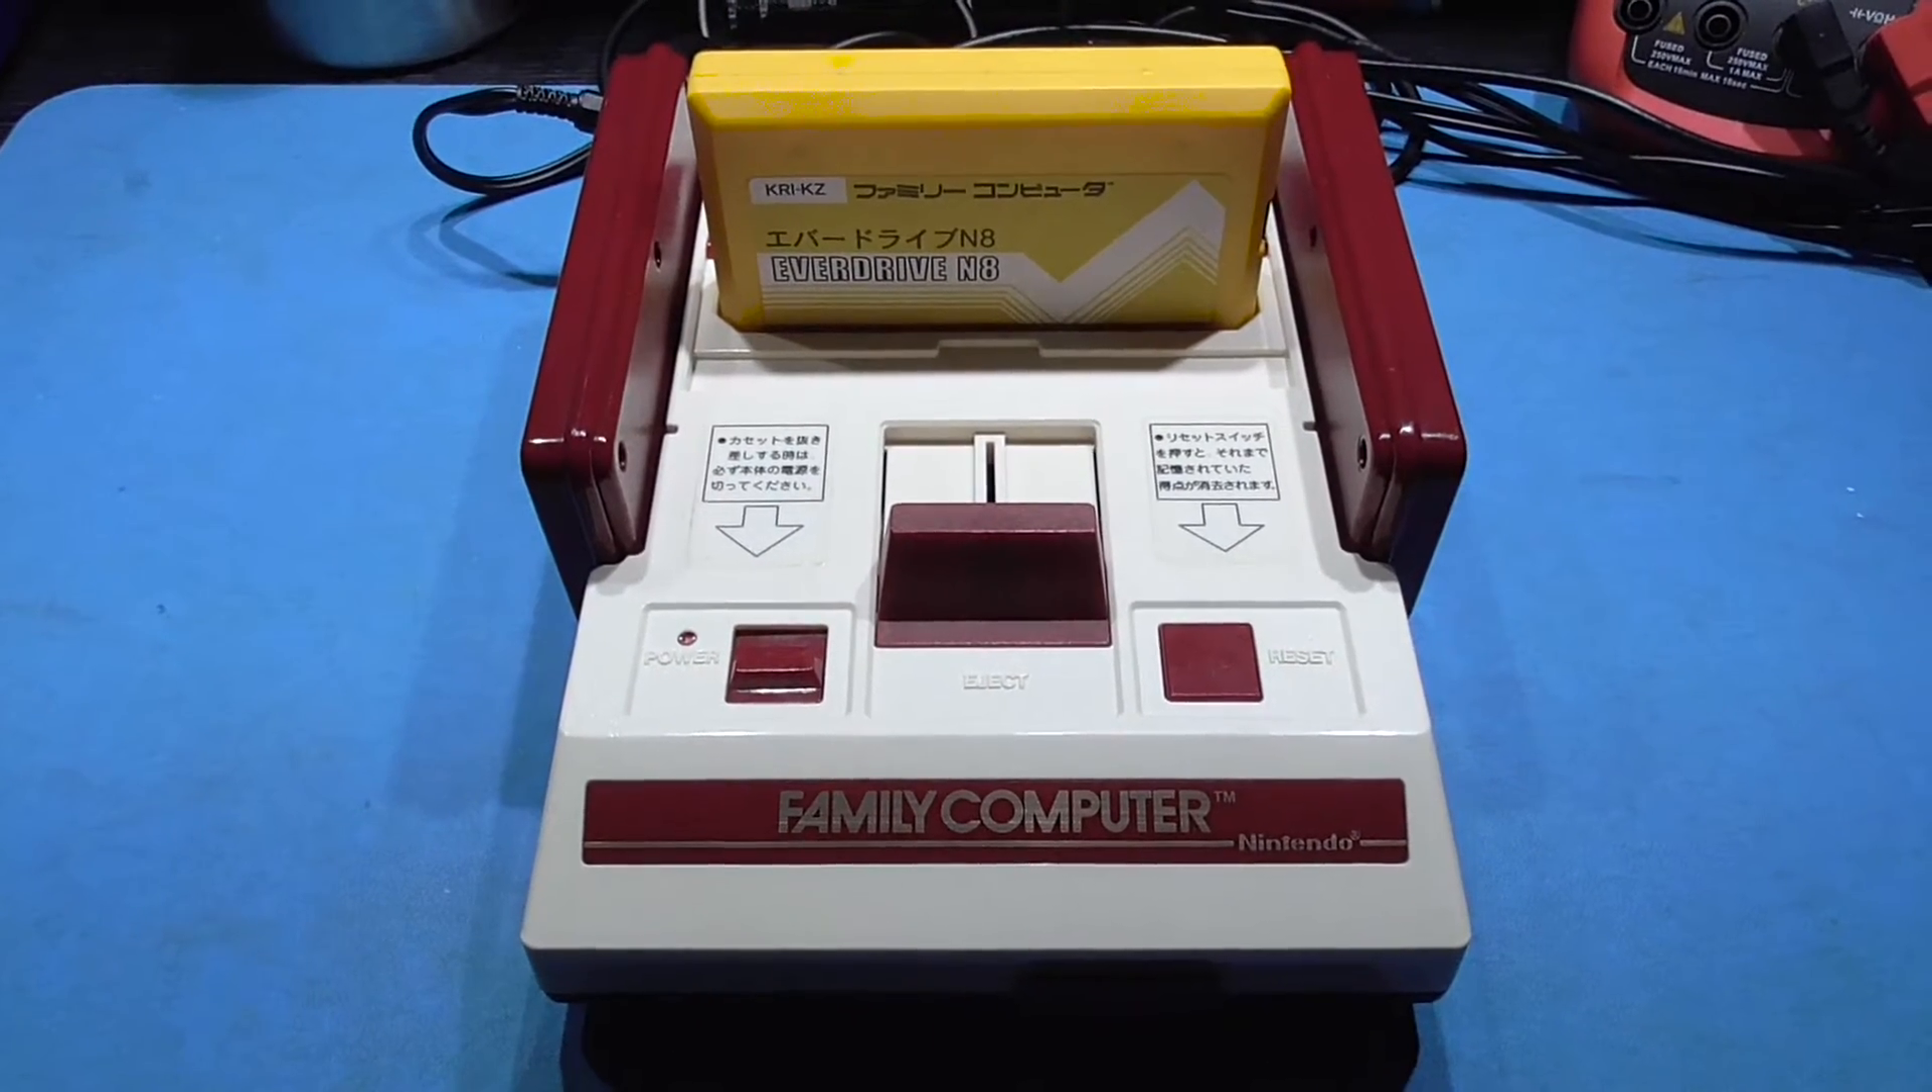As you can see, we're all bolted back together, ready to give this system a test.